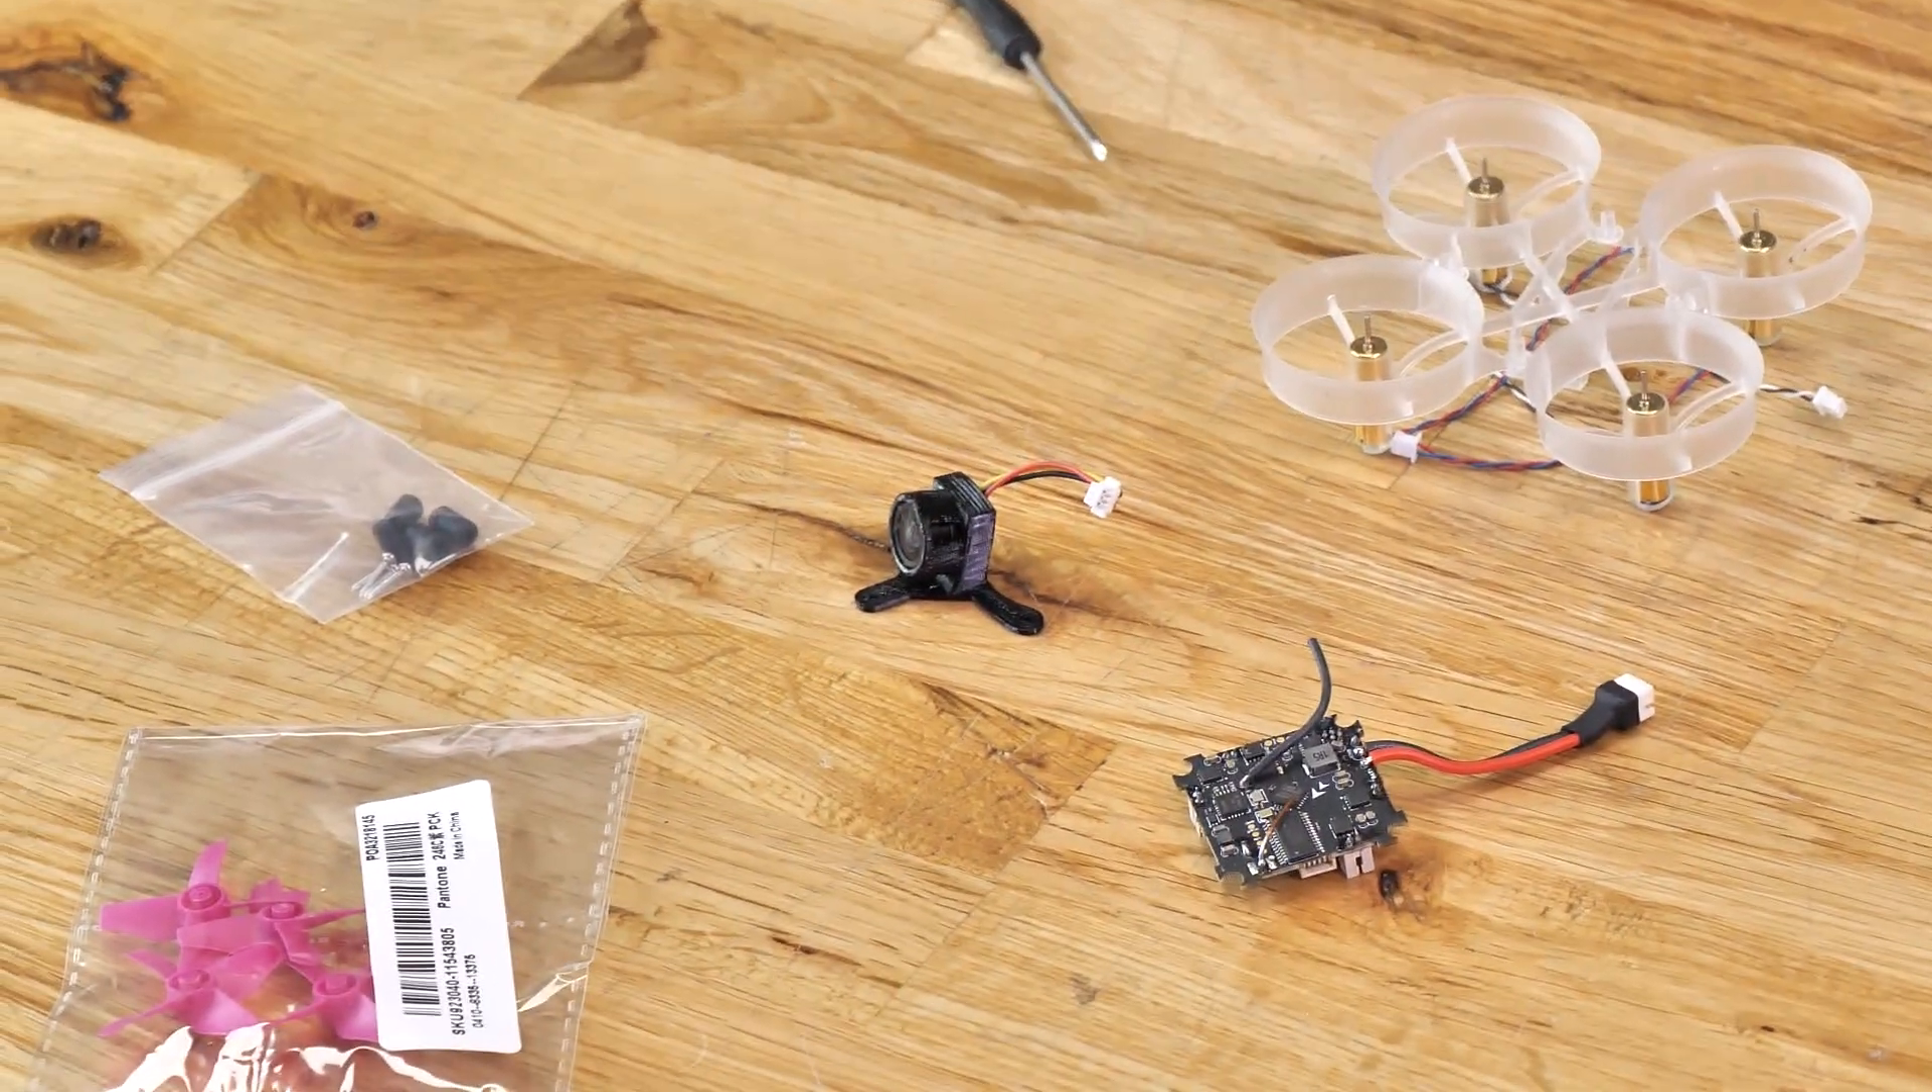So now we have a camera on a mount with the wire ready to be plugged in.